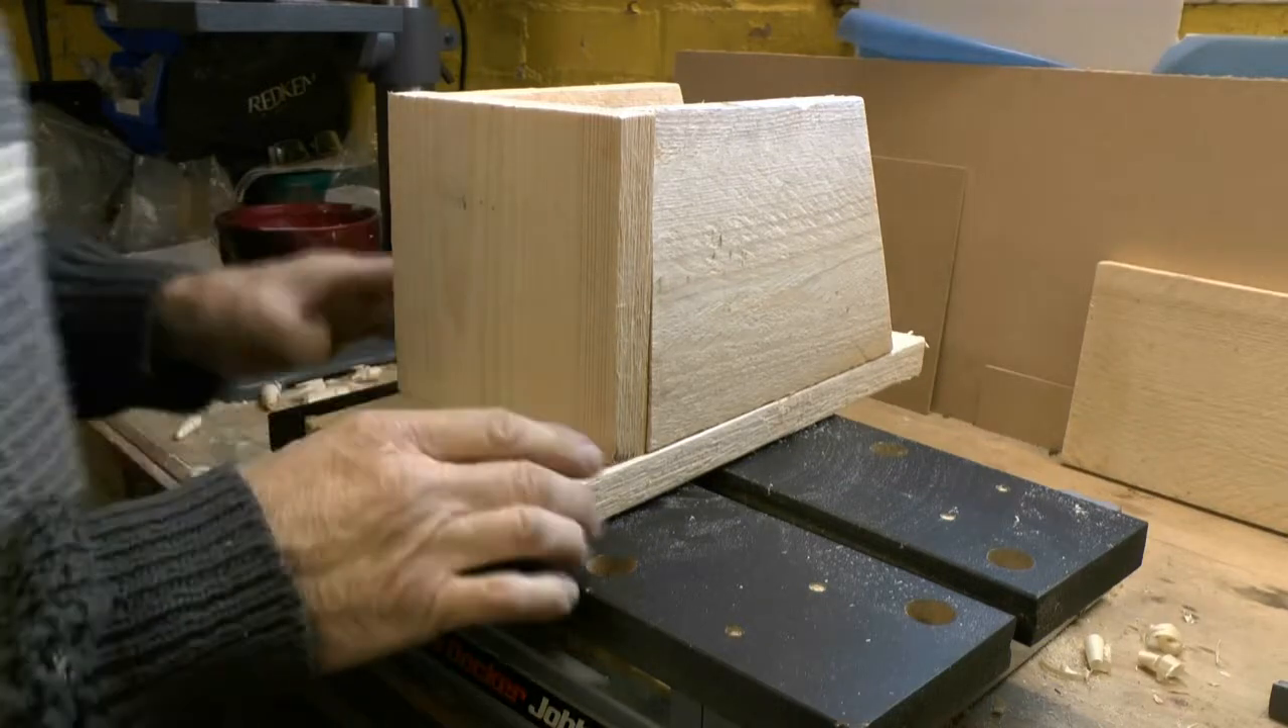Now I've cleaned all the rough edges up and put the pieces together and it's beginning to look a bit like a bird box now.